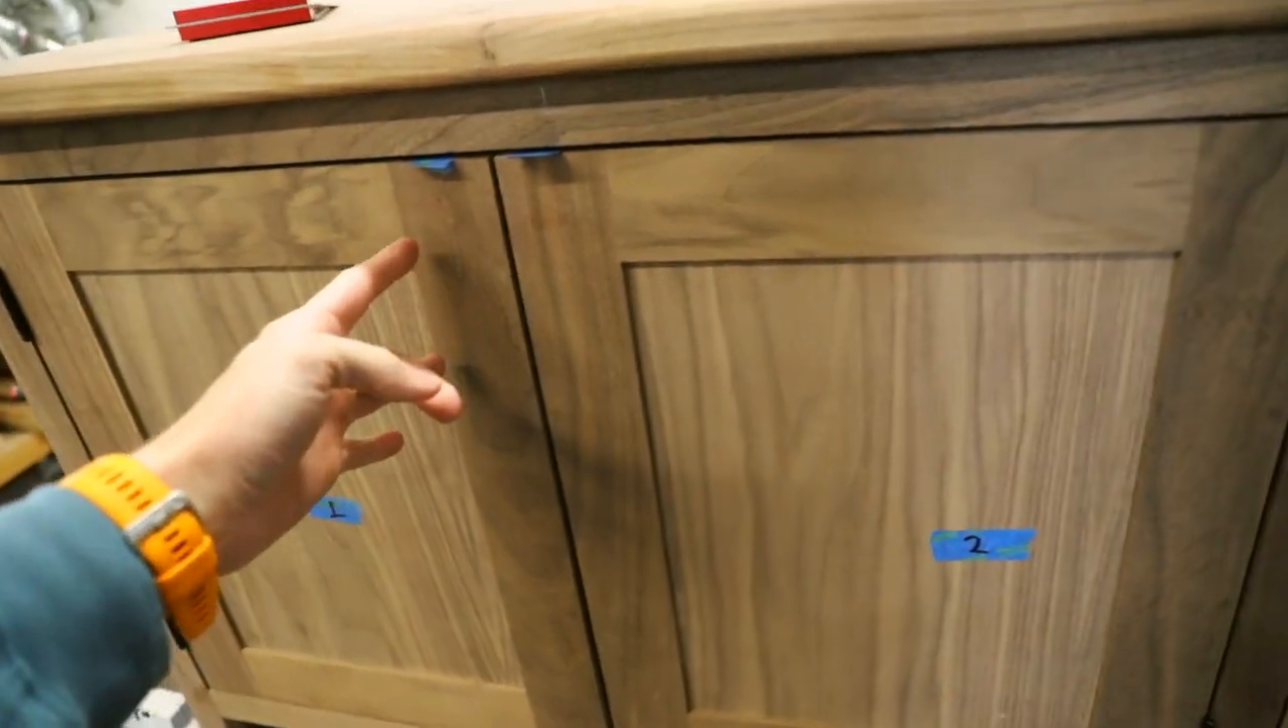Now as useful as this blue tape is for handles, I need to actually put on the real handles.